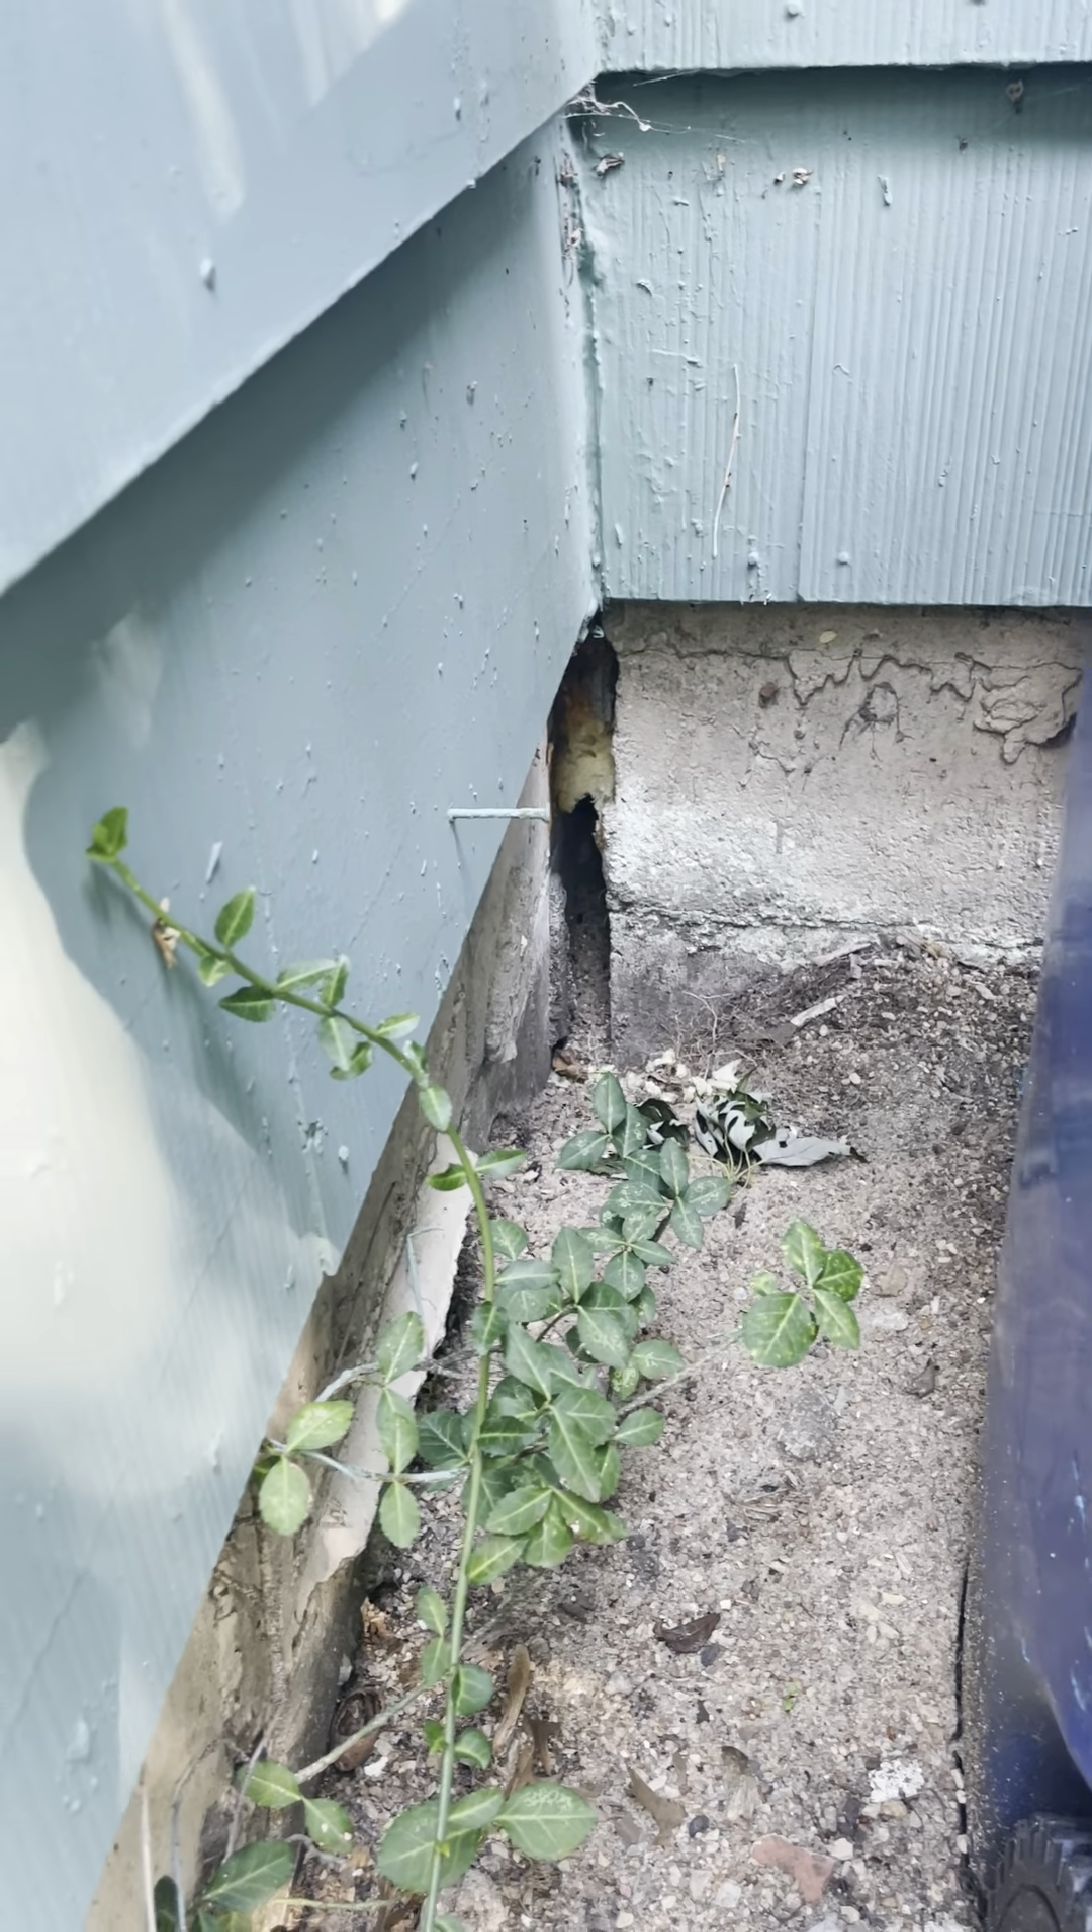There's a pretty big like gap there in between the foundation of like the house proper and what i would consider to be that little dining room.